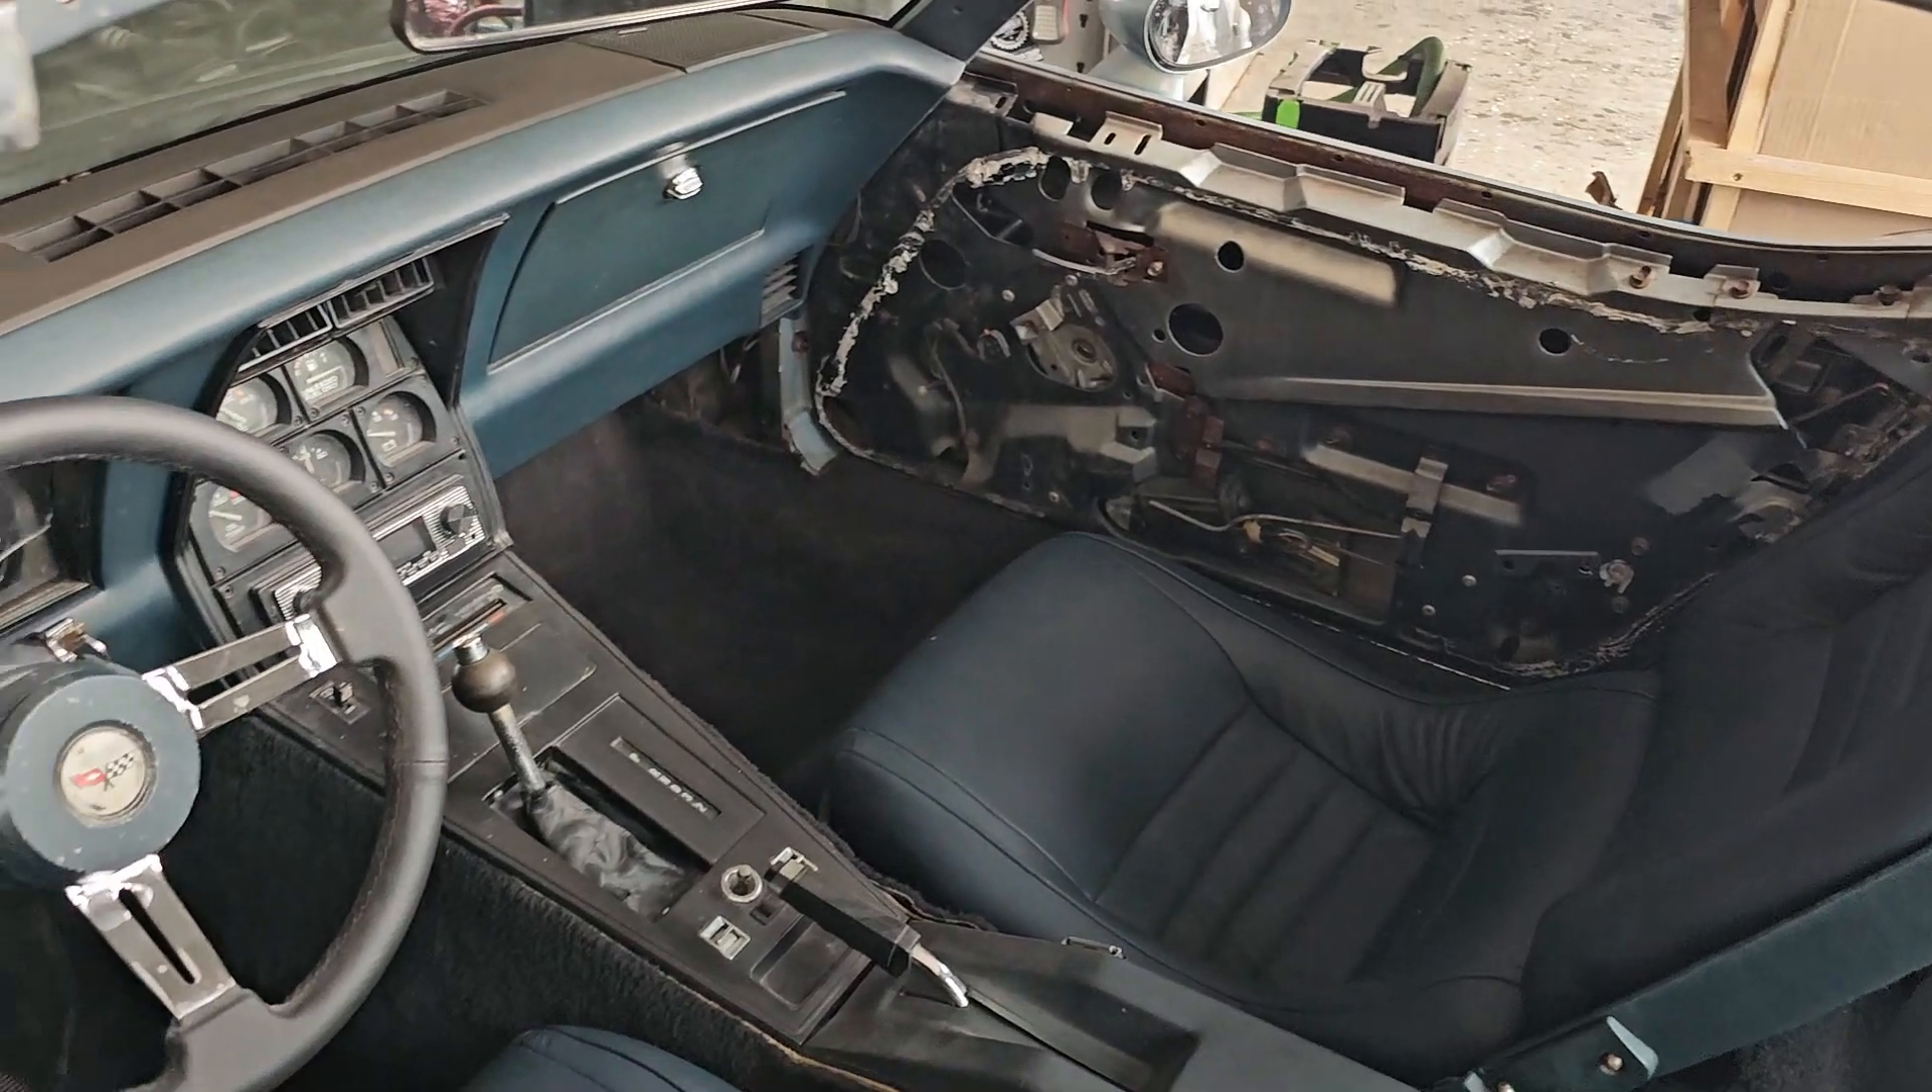Die Sitze, die wir ja komplett neu gemacht haben, sind auch wieder montiert.